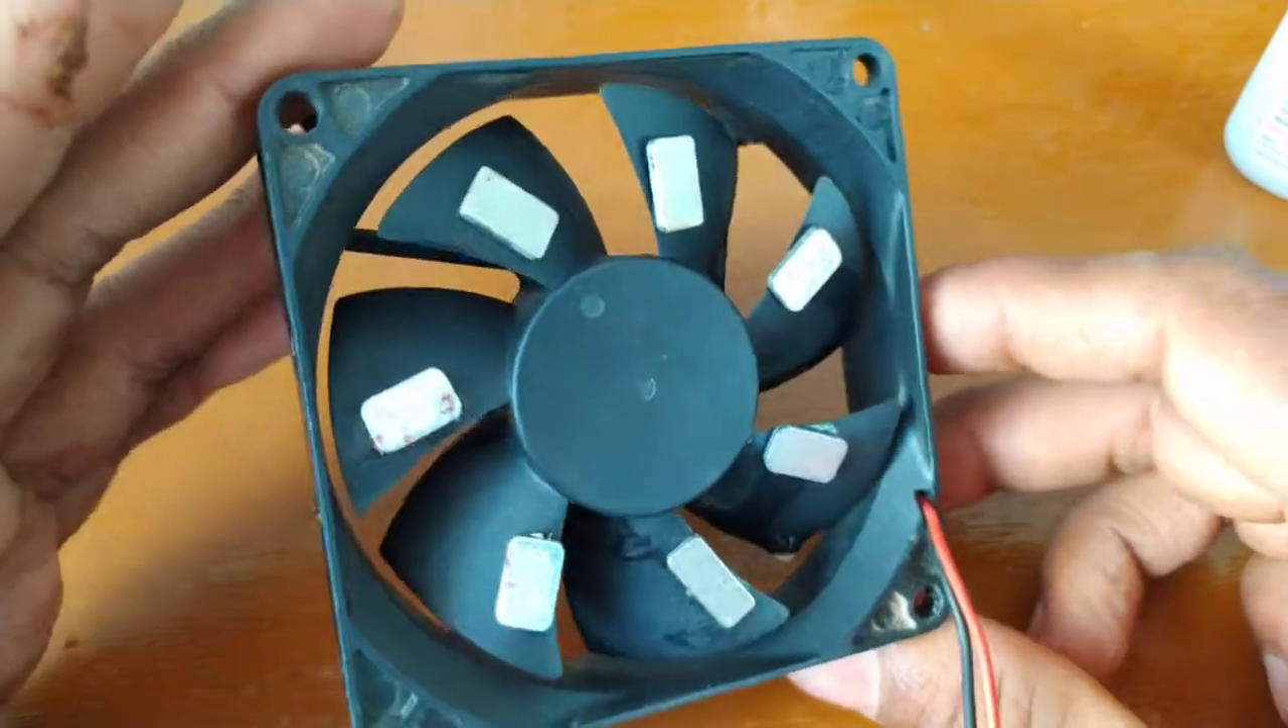हमने यह सभी चुमबकें चिपका दिये और यह हमारा फेन अब तयार है।